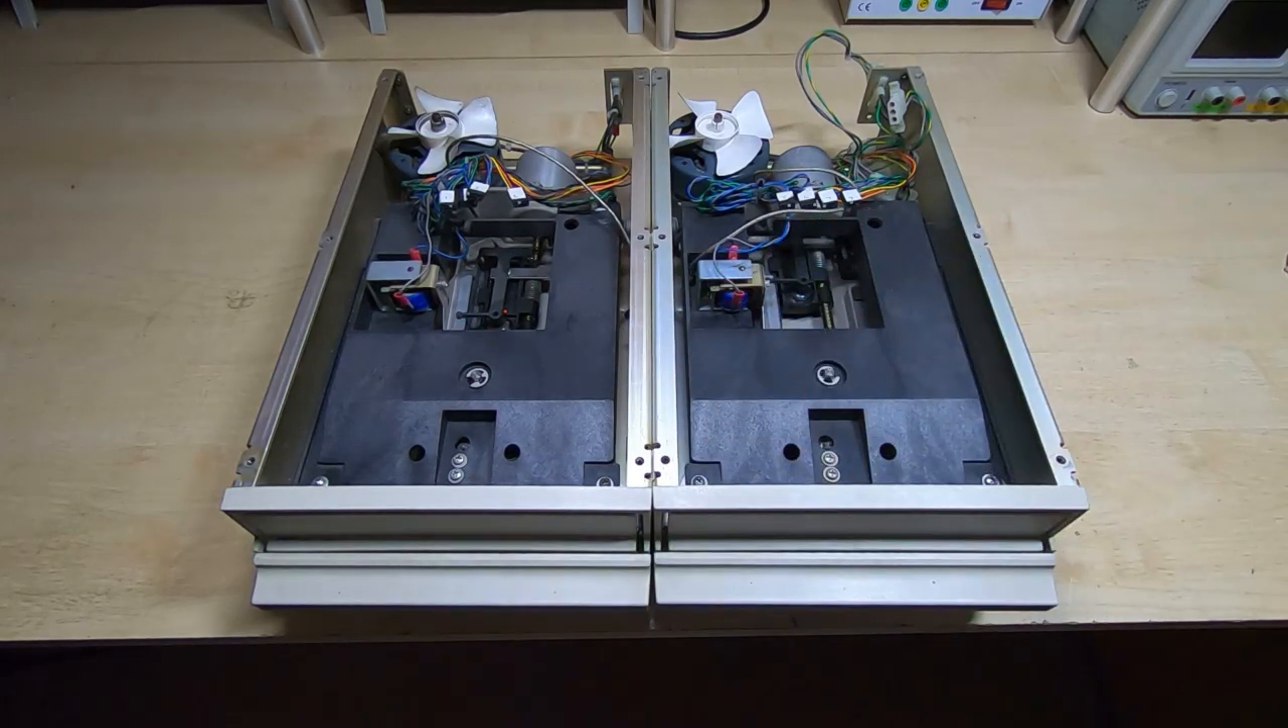Okay I've taken the top cover off I've taken the front cover off and I've taken the fan shroud off.